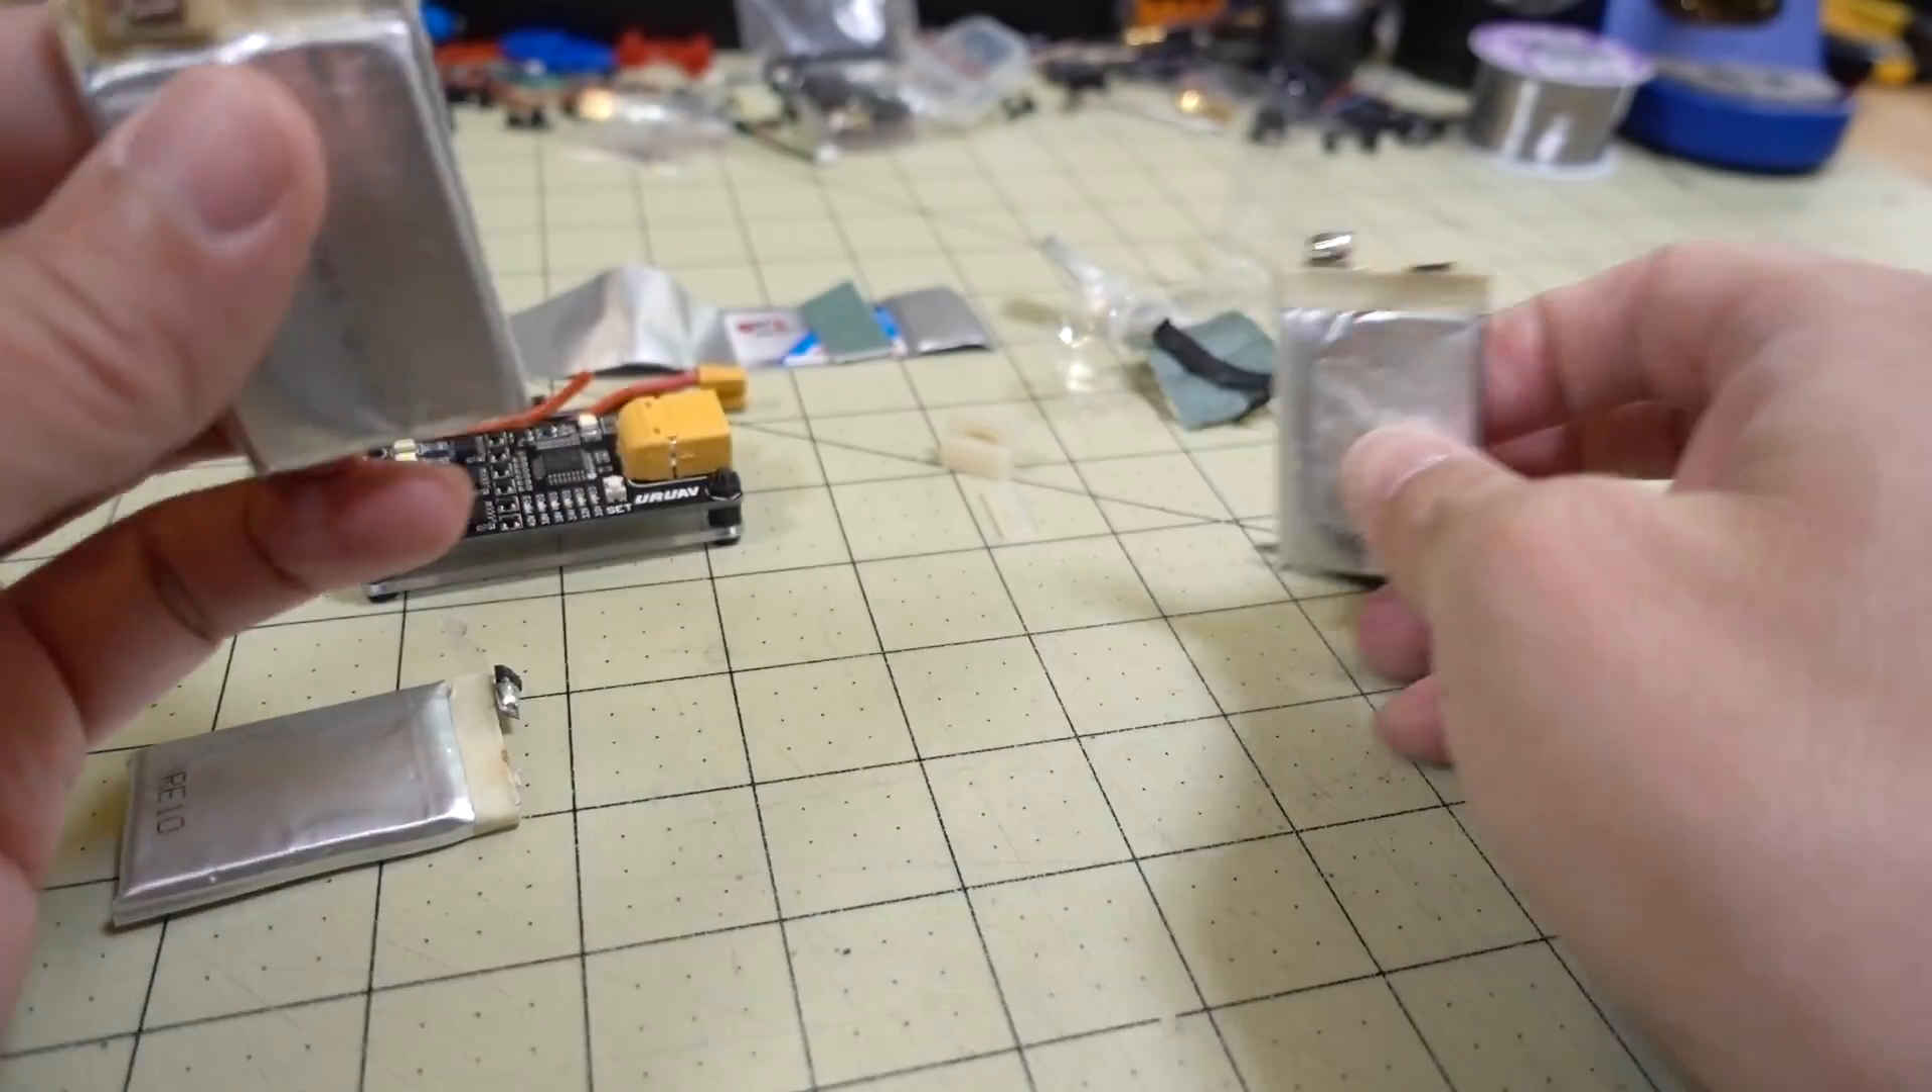Okay, so I got all the cells separated.